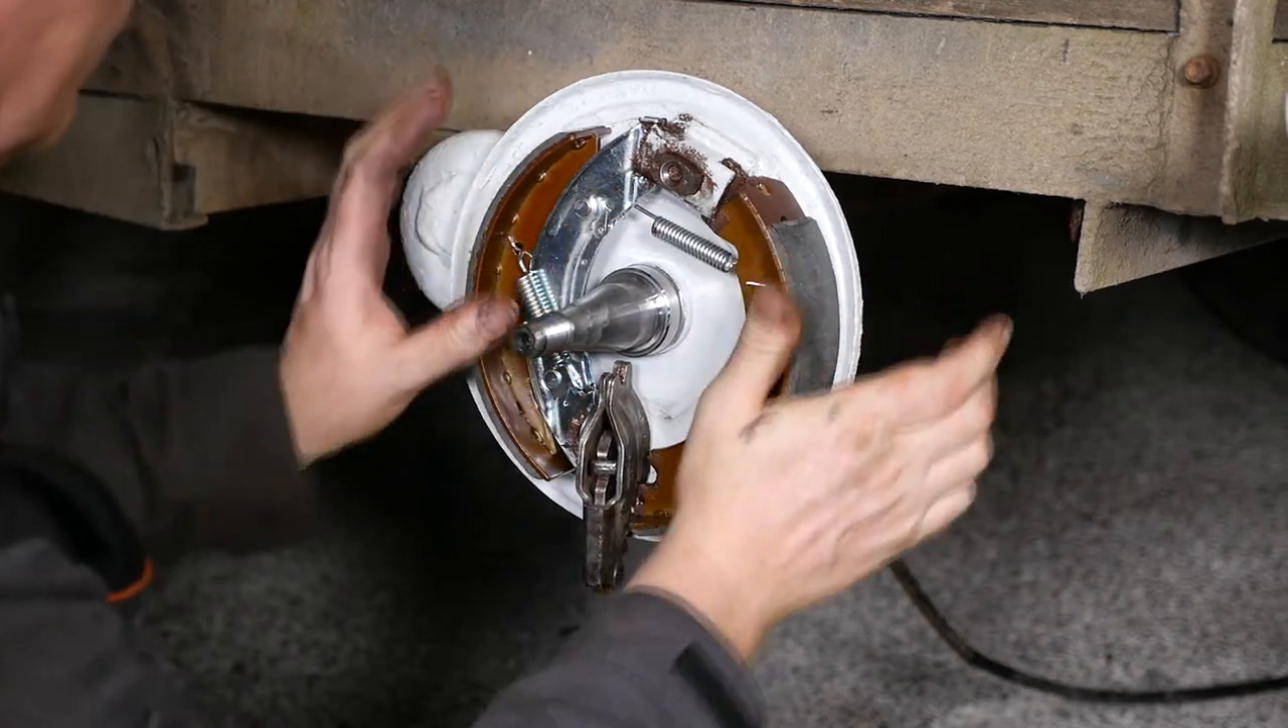So that's the top spring in so that's holding in there okay.